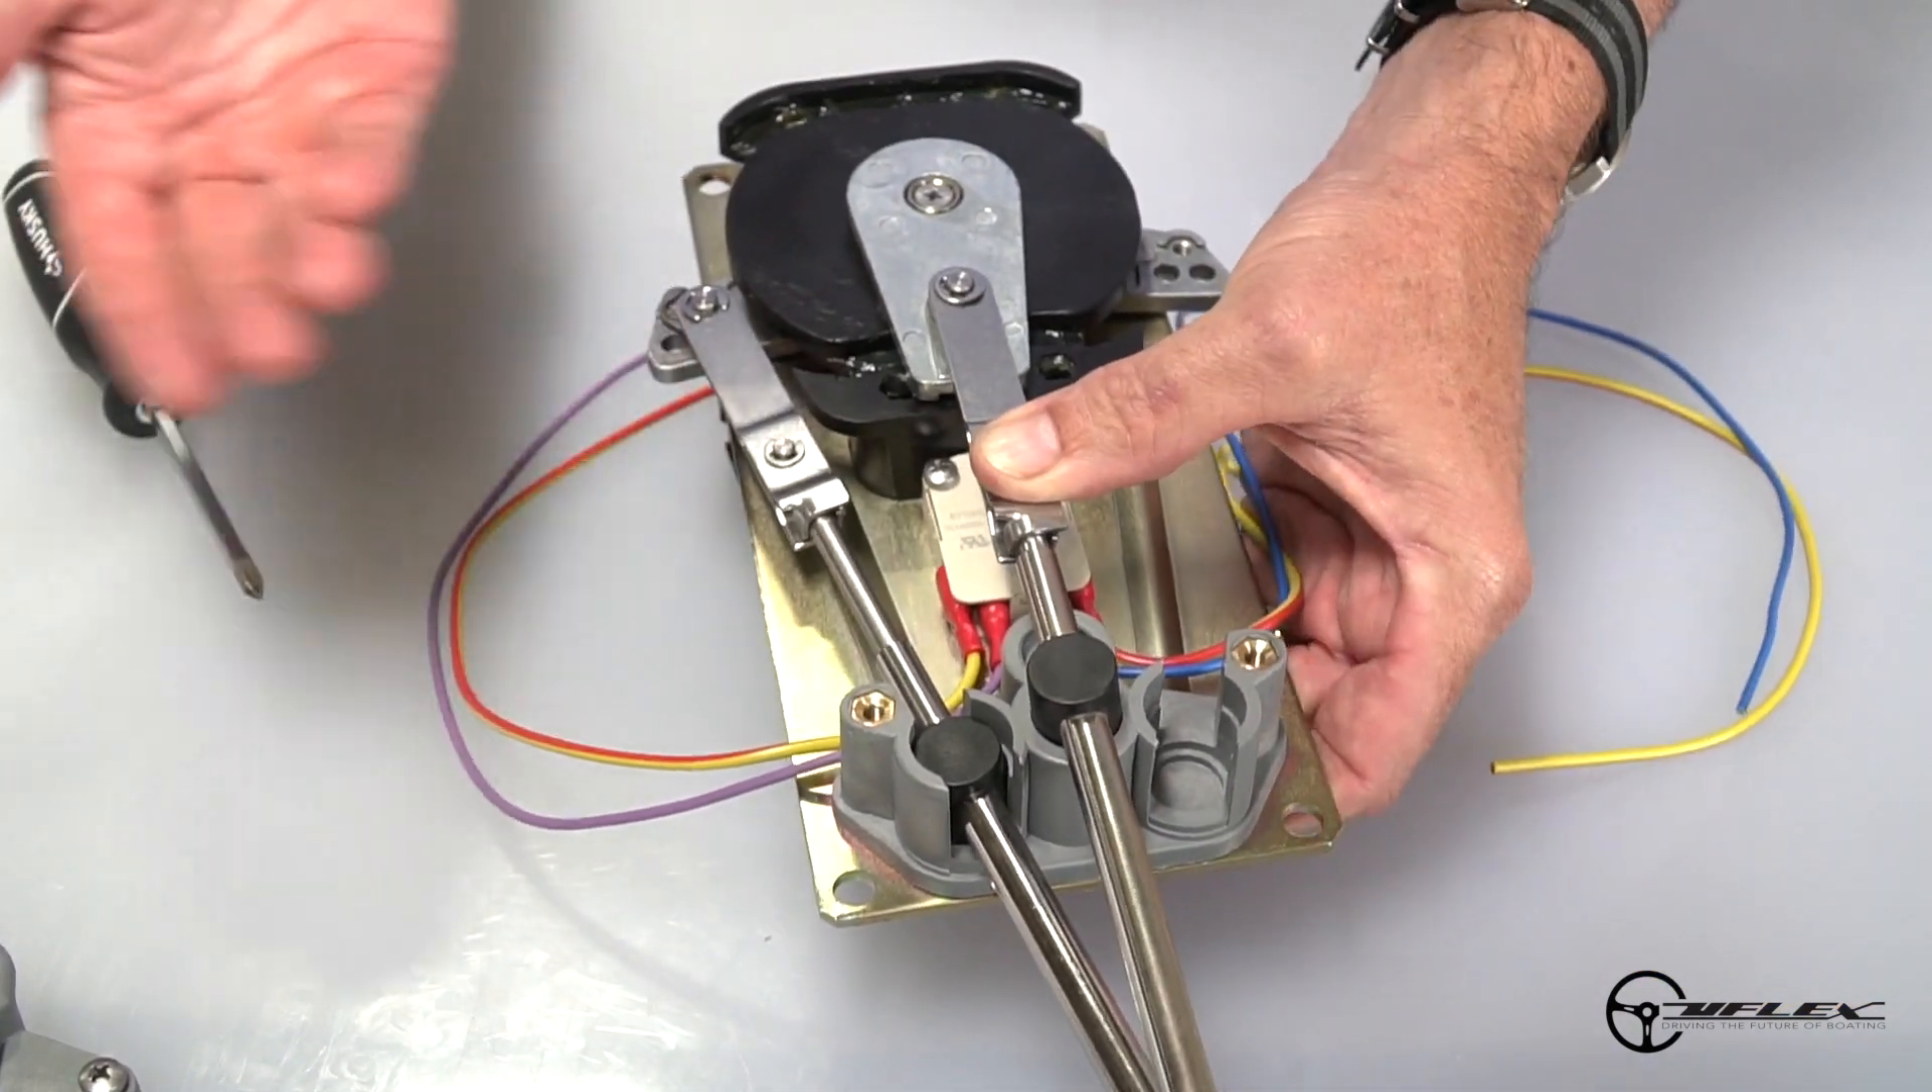Now I've got the two cables installed on the control.